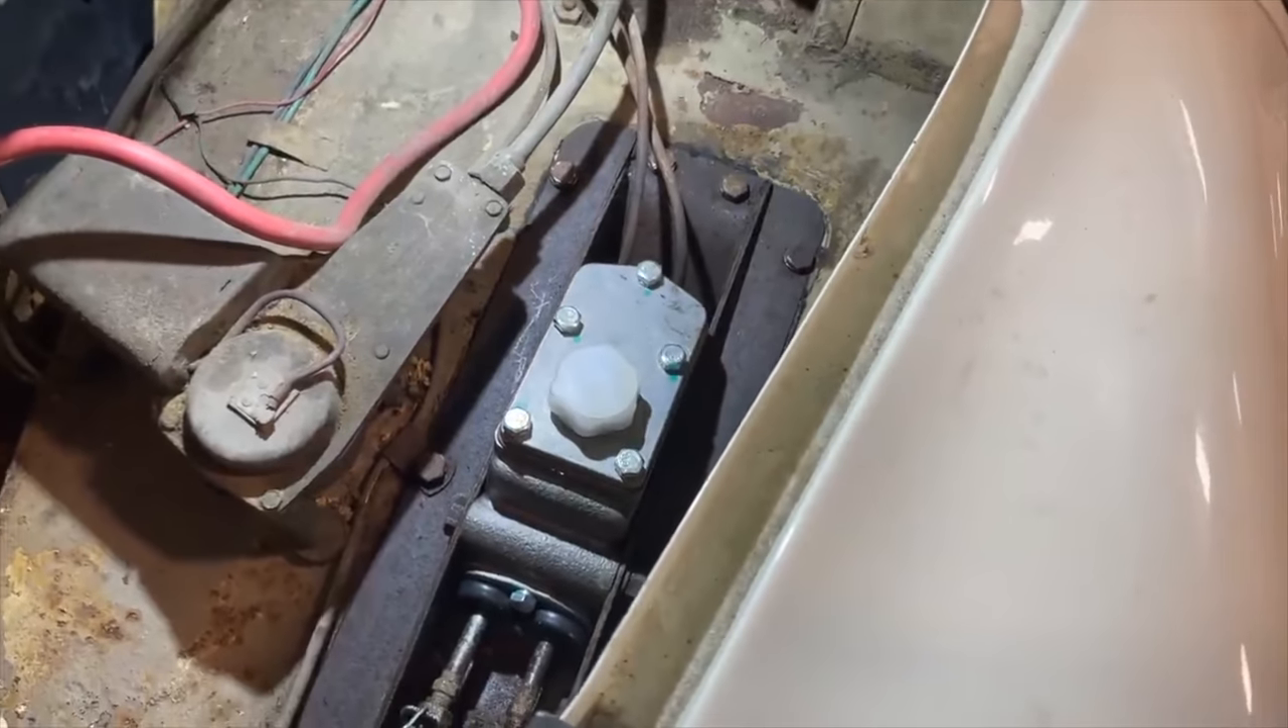There you go. The new master cylinder is installed. I have everything reinstalled.